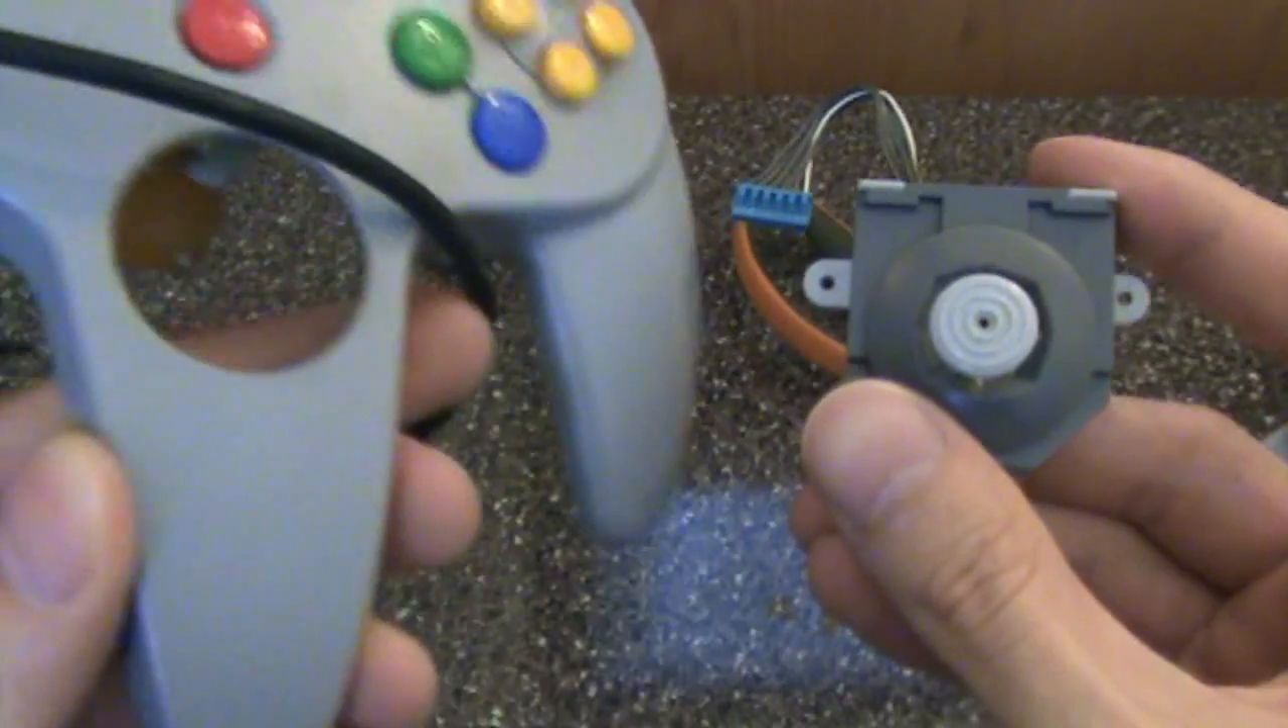And now, here it is the analog assembly, apart from the controller.